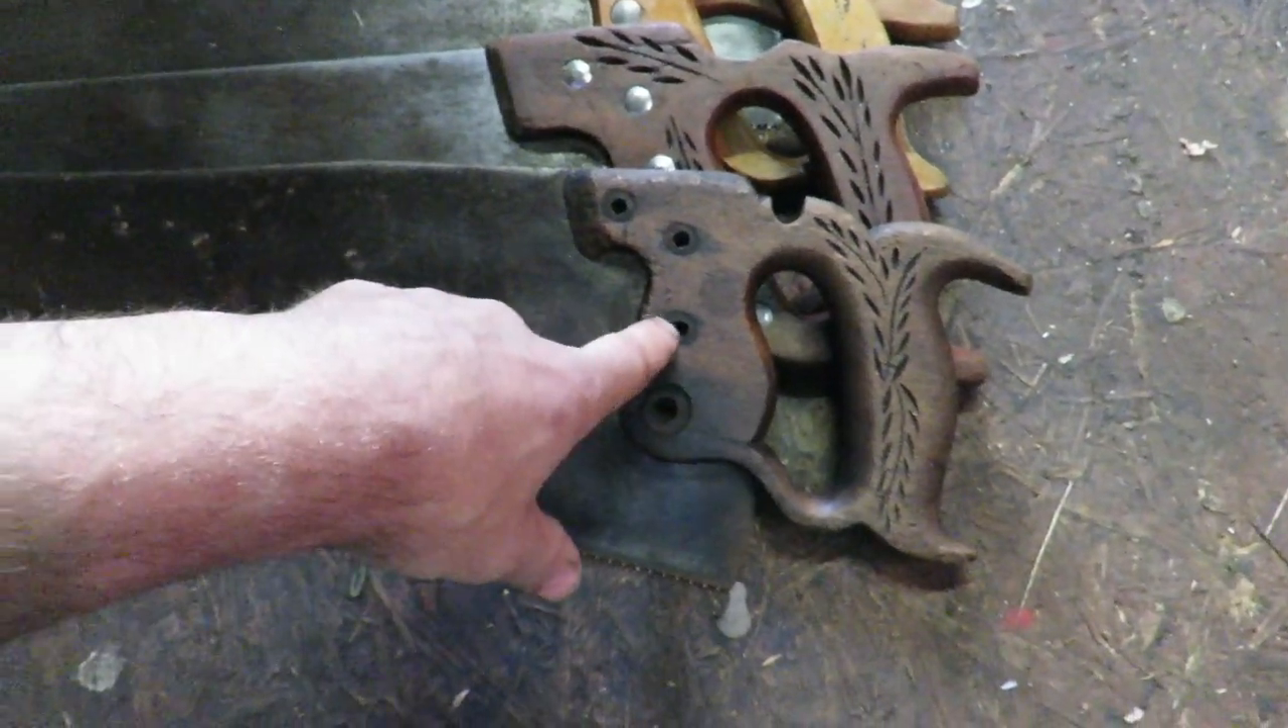This one is still missing its saw nuts.